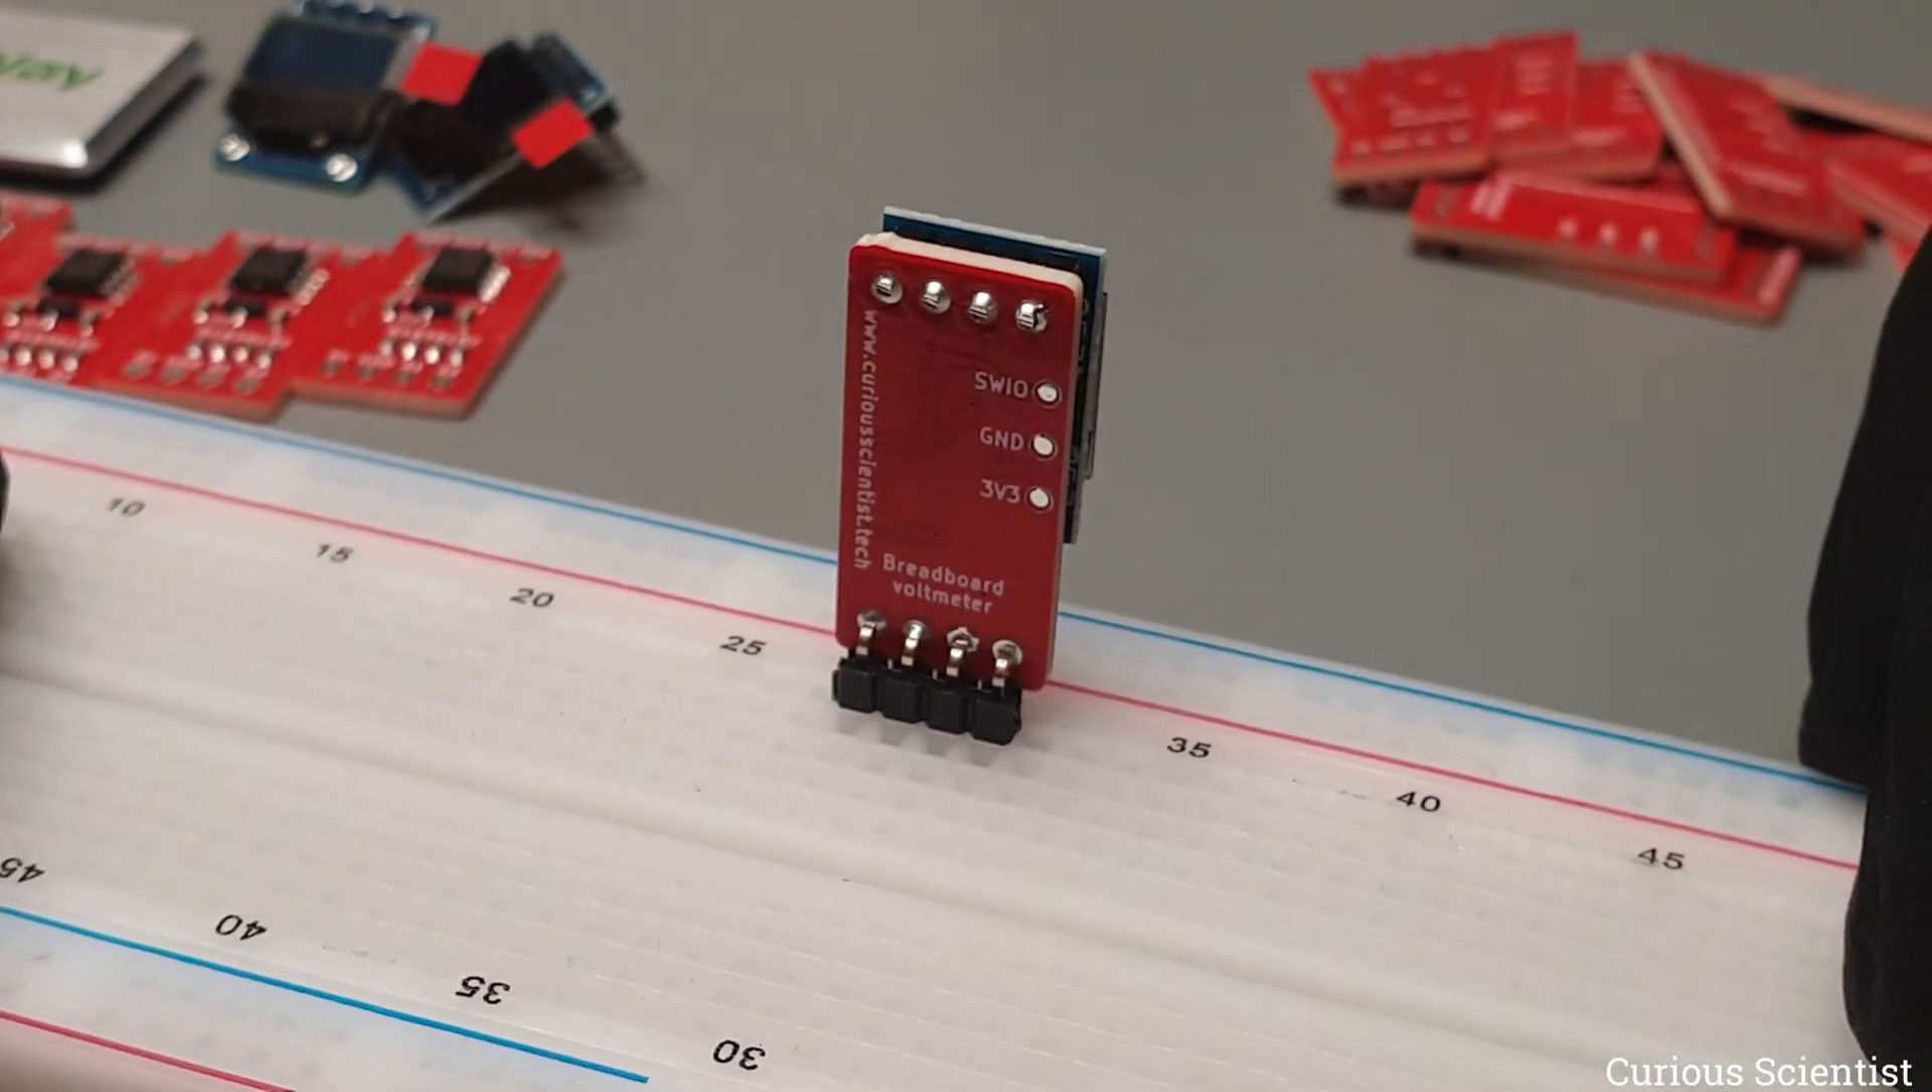Now let's look at the PCB in the breadboard again. It stands there nicely, and the gap is also well kept.